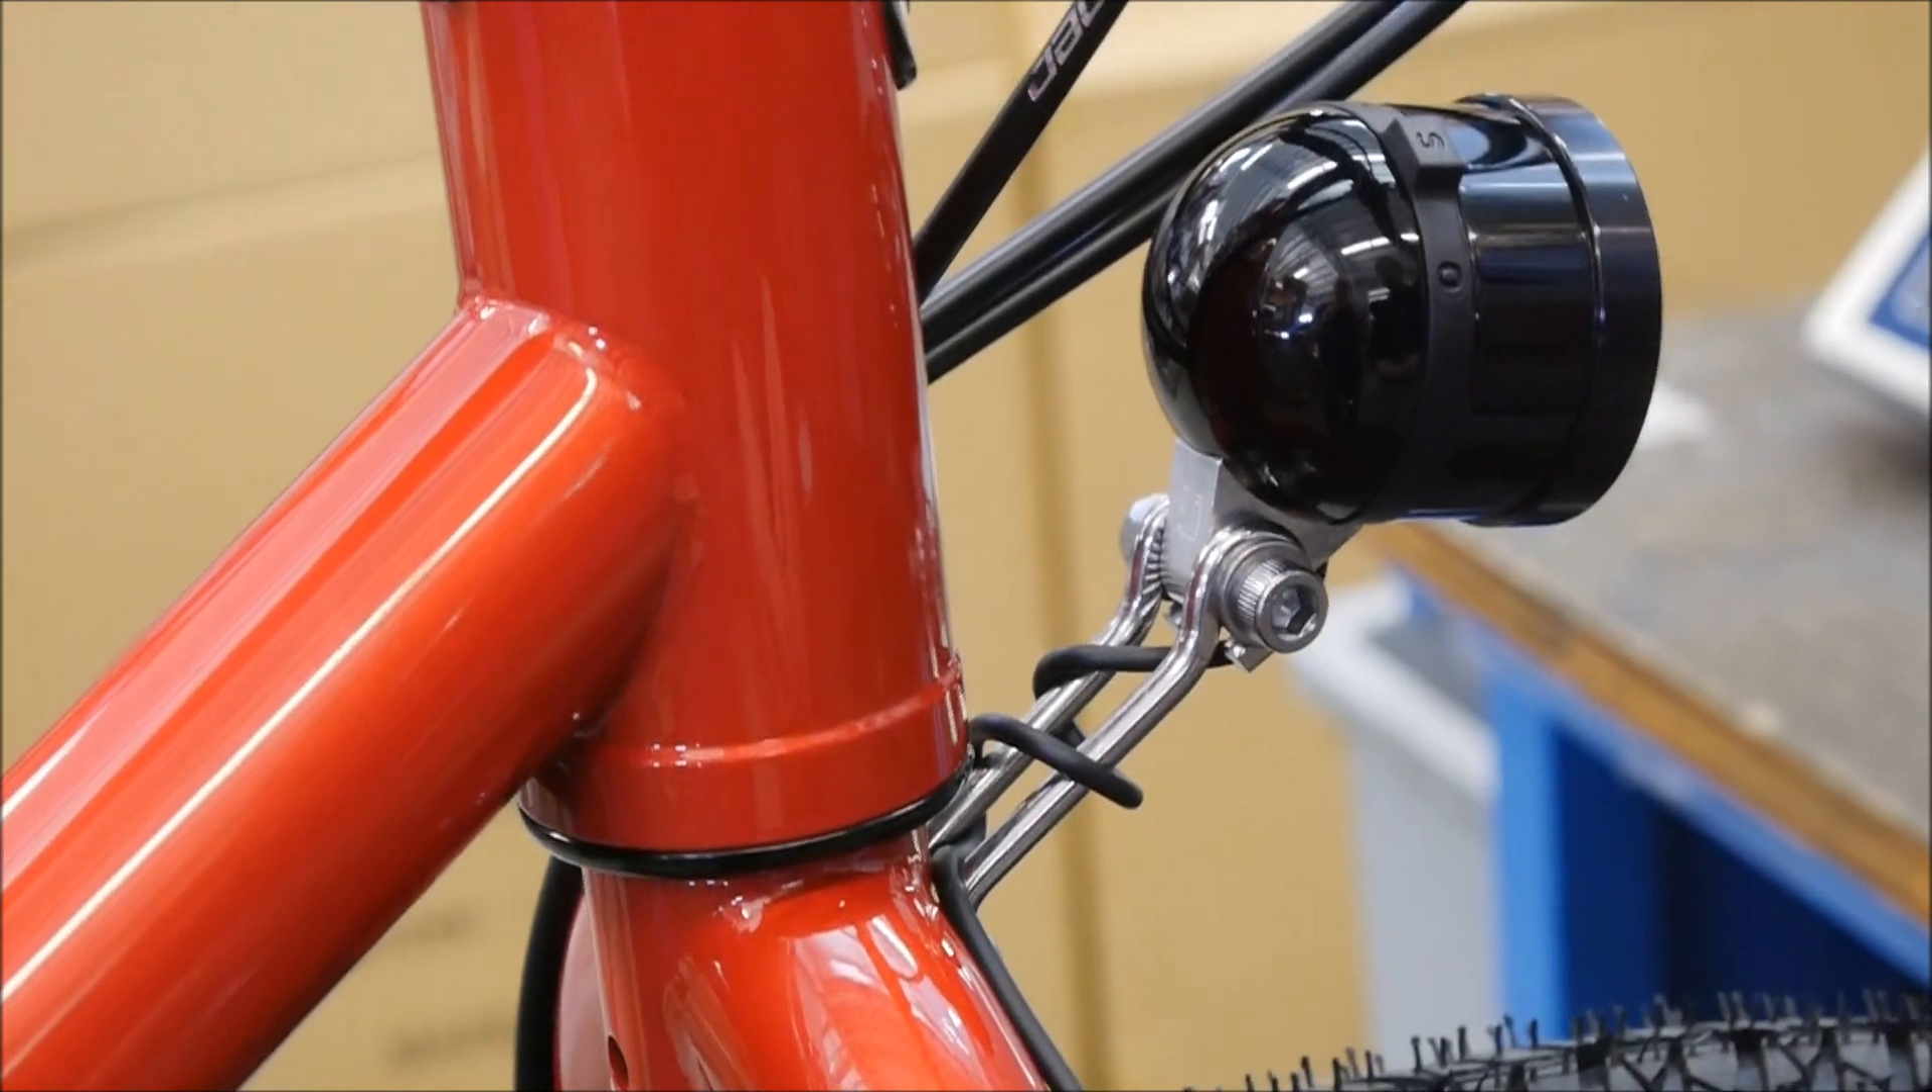Now we've also shown the Edelux light is already mounted onto the fork crown. There were two bolts that came in the package.